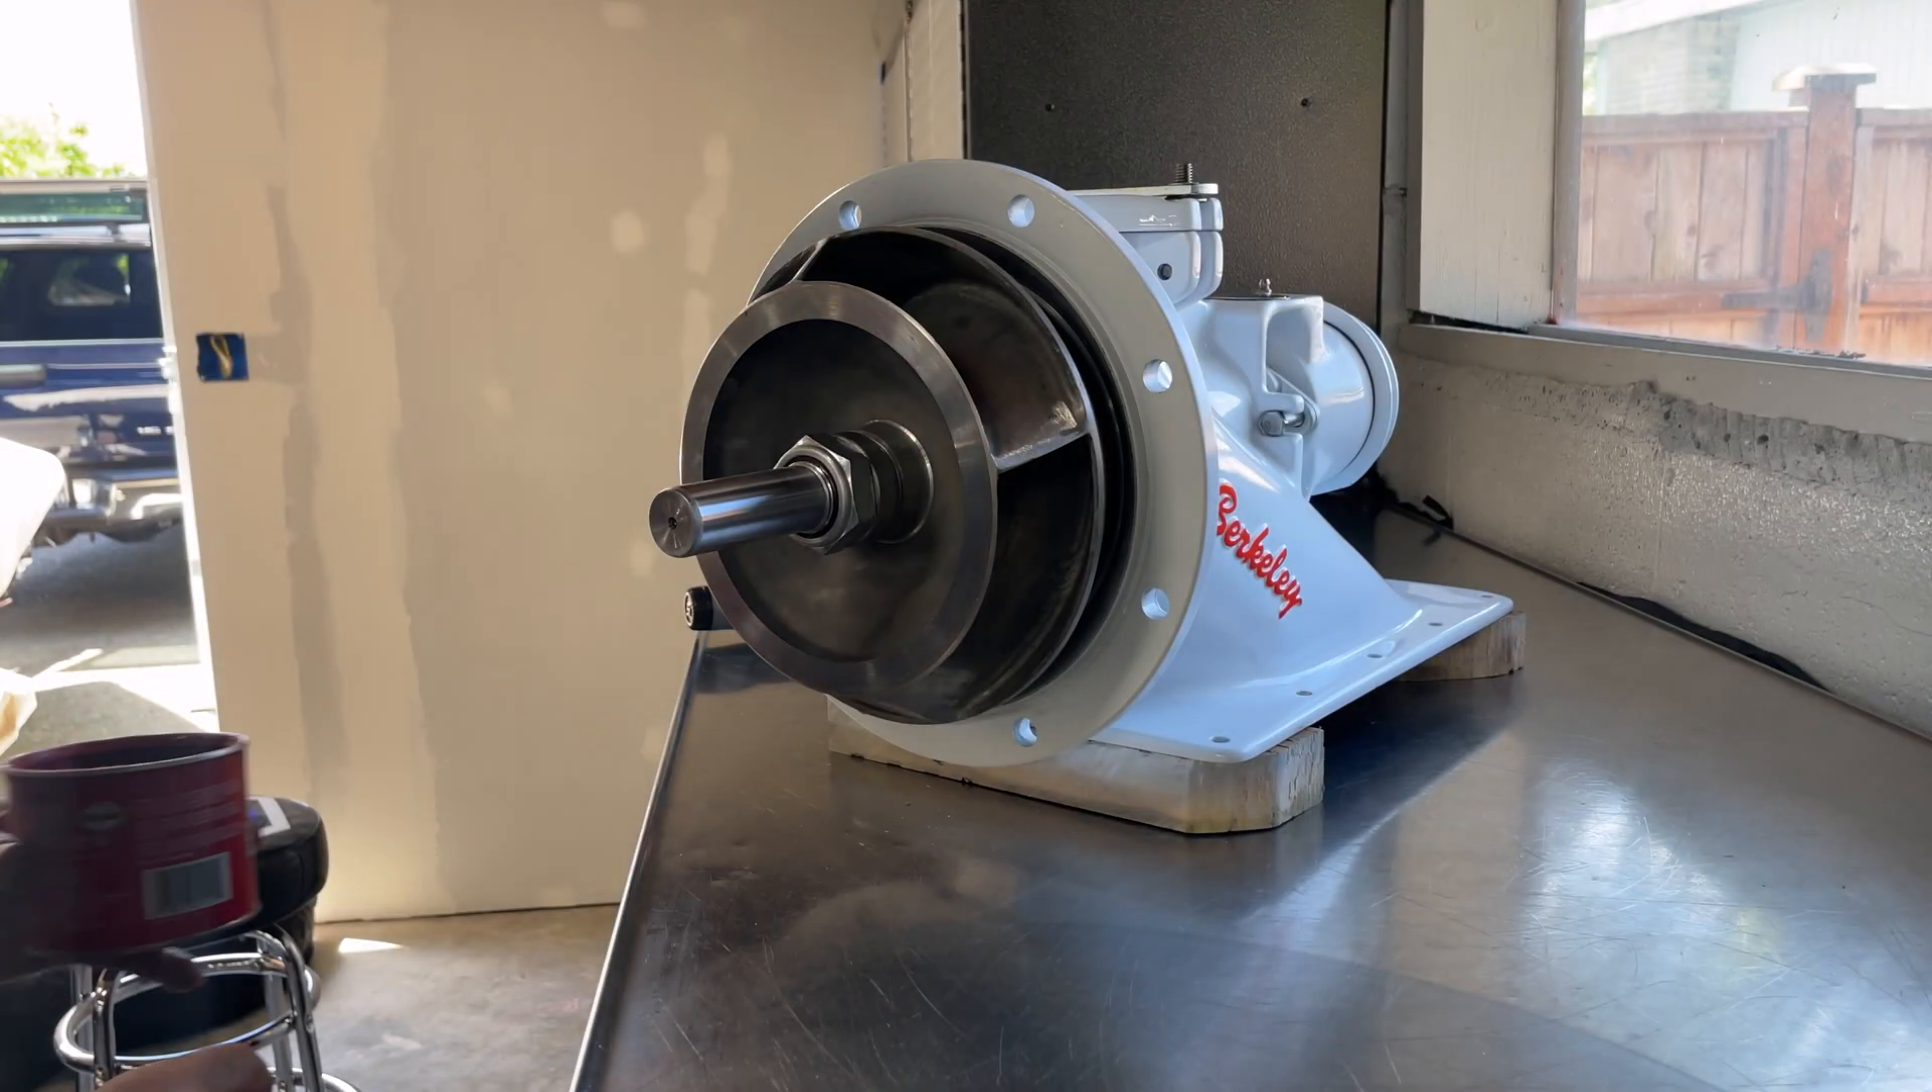Now that we got the impeller installed, I'm going to install the bowl.